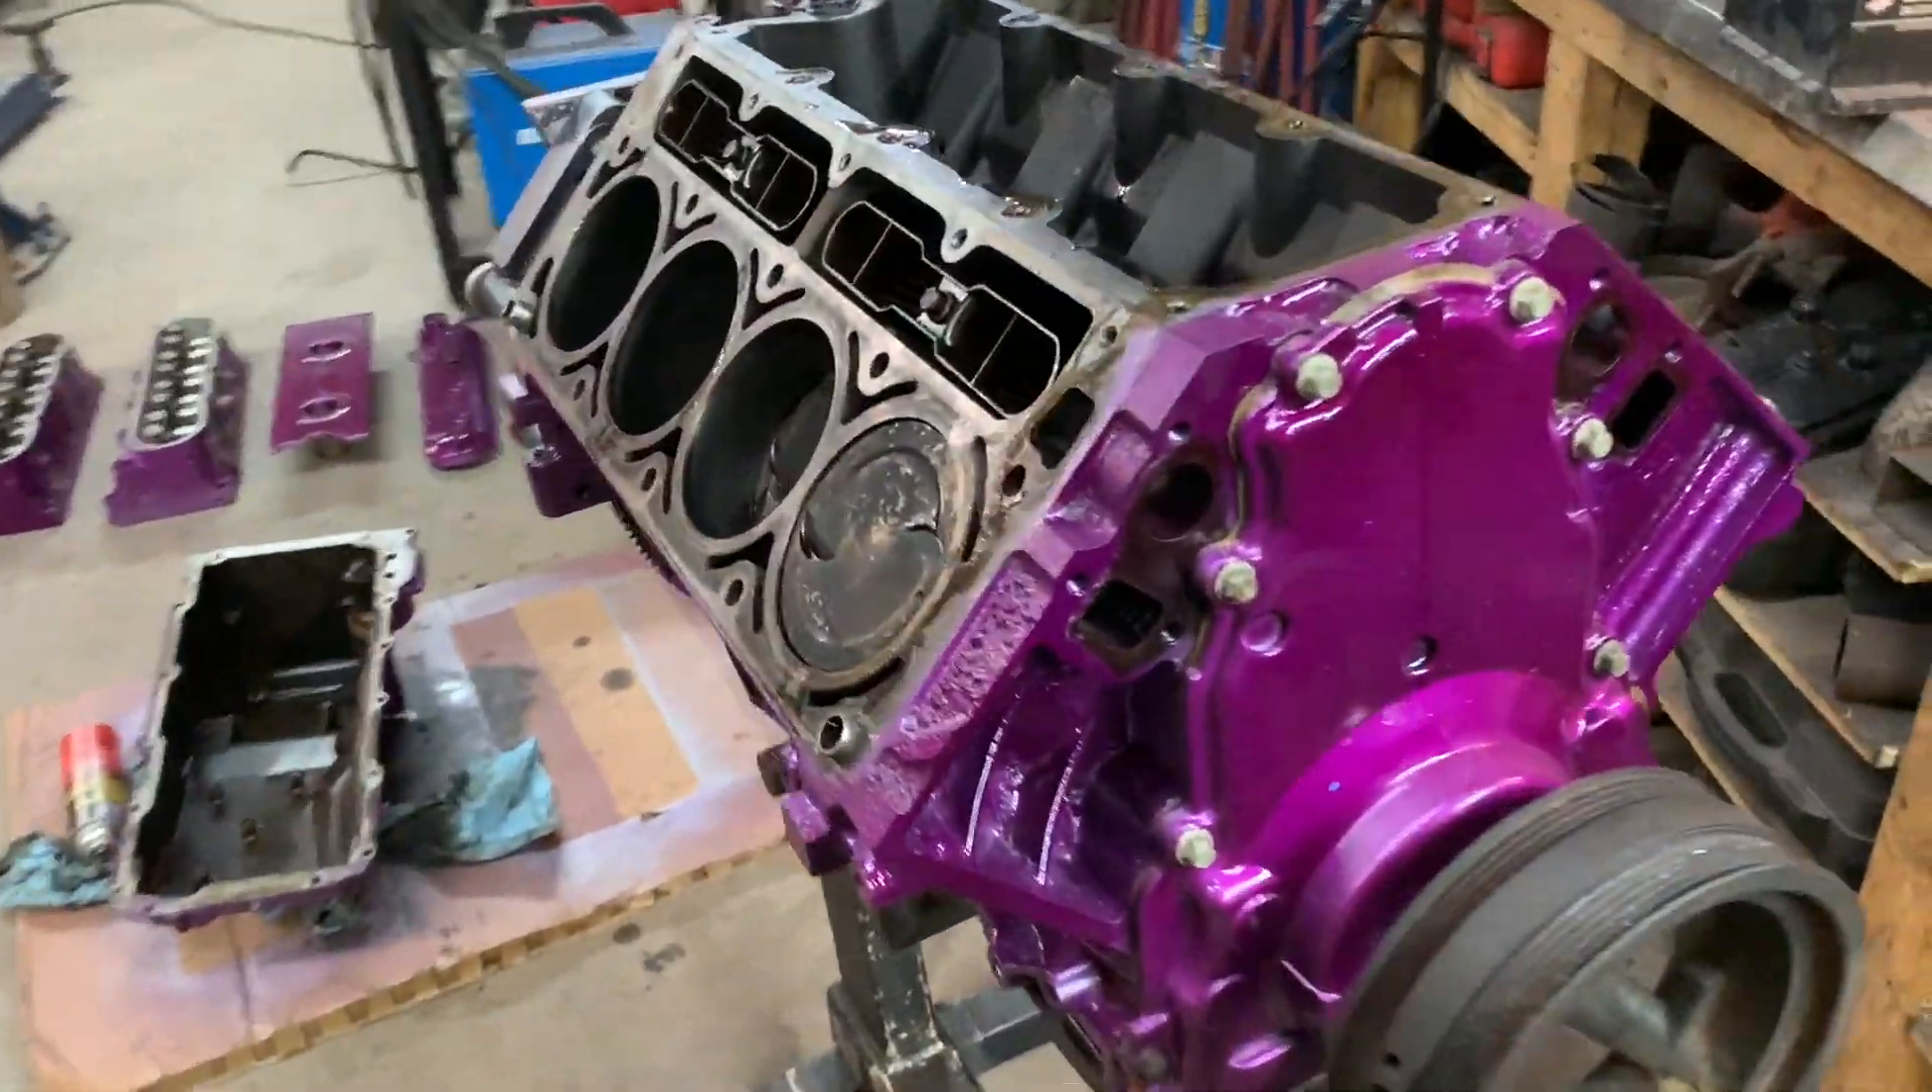Down to the last step. Just got to bolt the heads up.